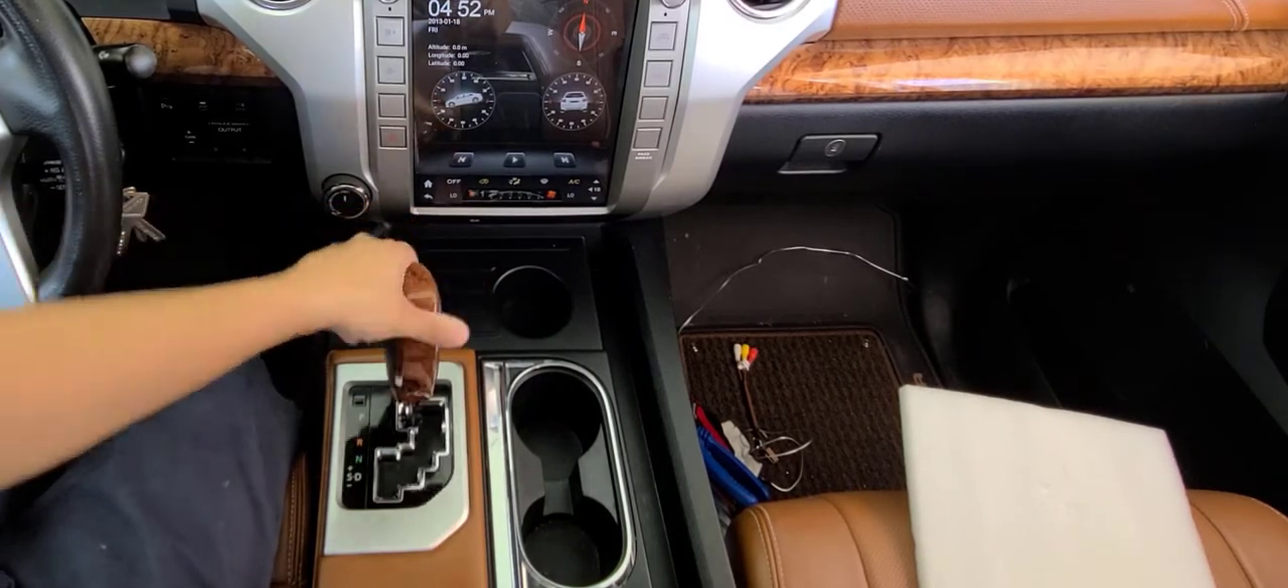The Tesla style radio is finally installed.